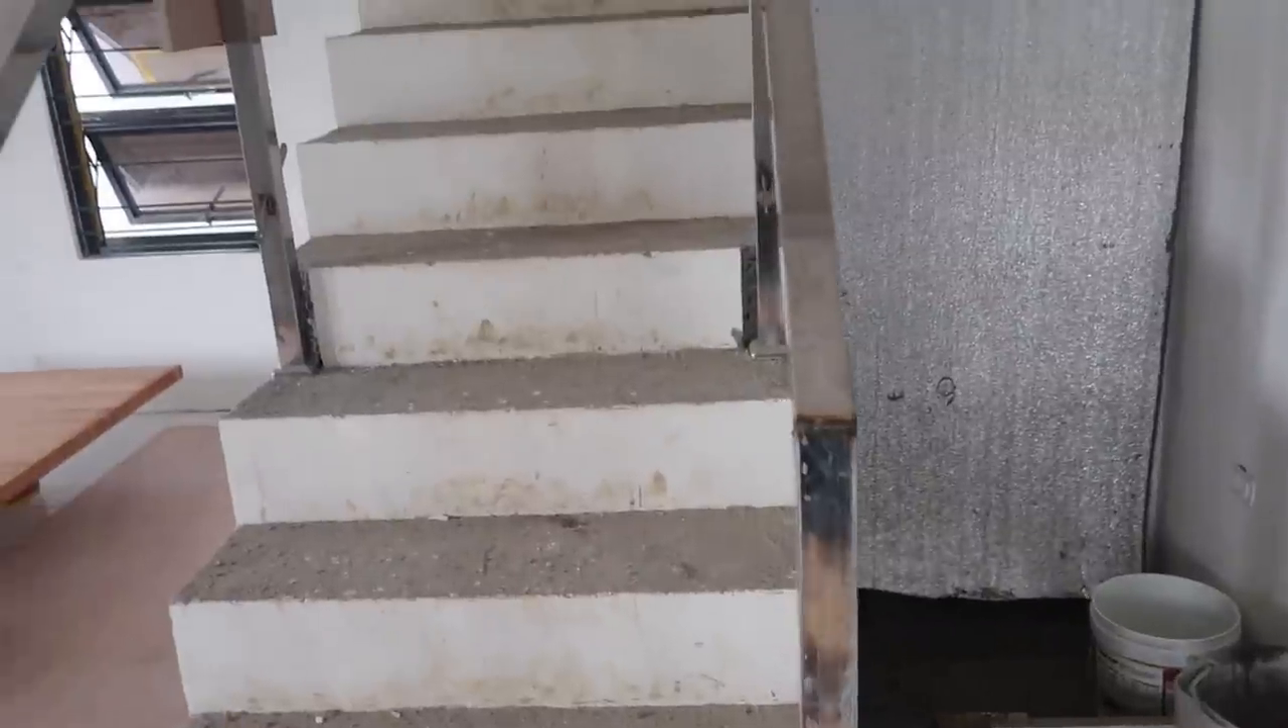The railing for the stairs is completed. We just got glass left to install.